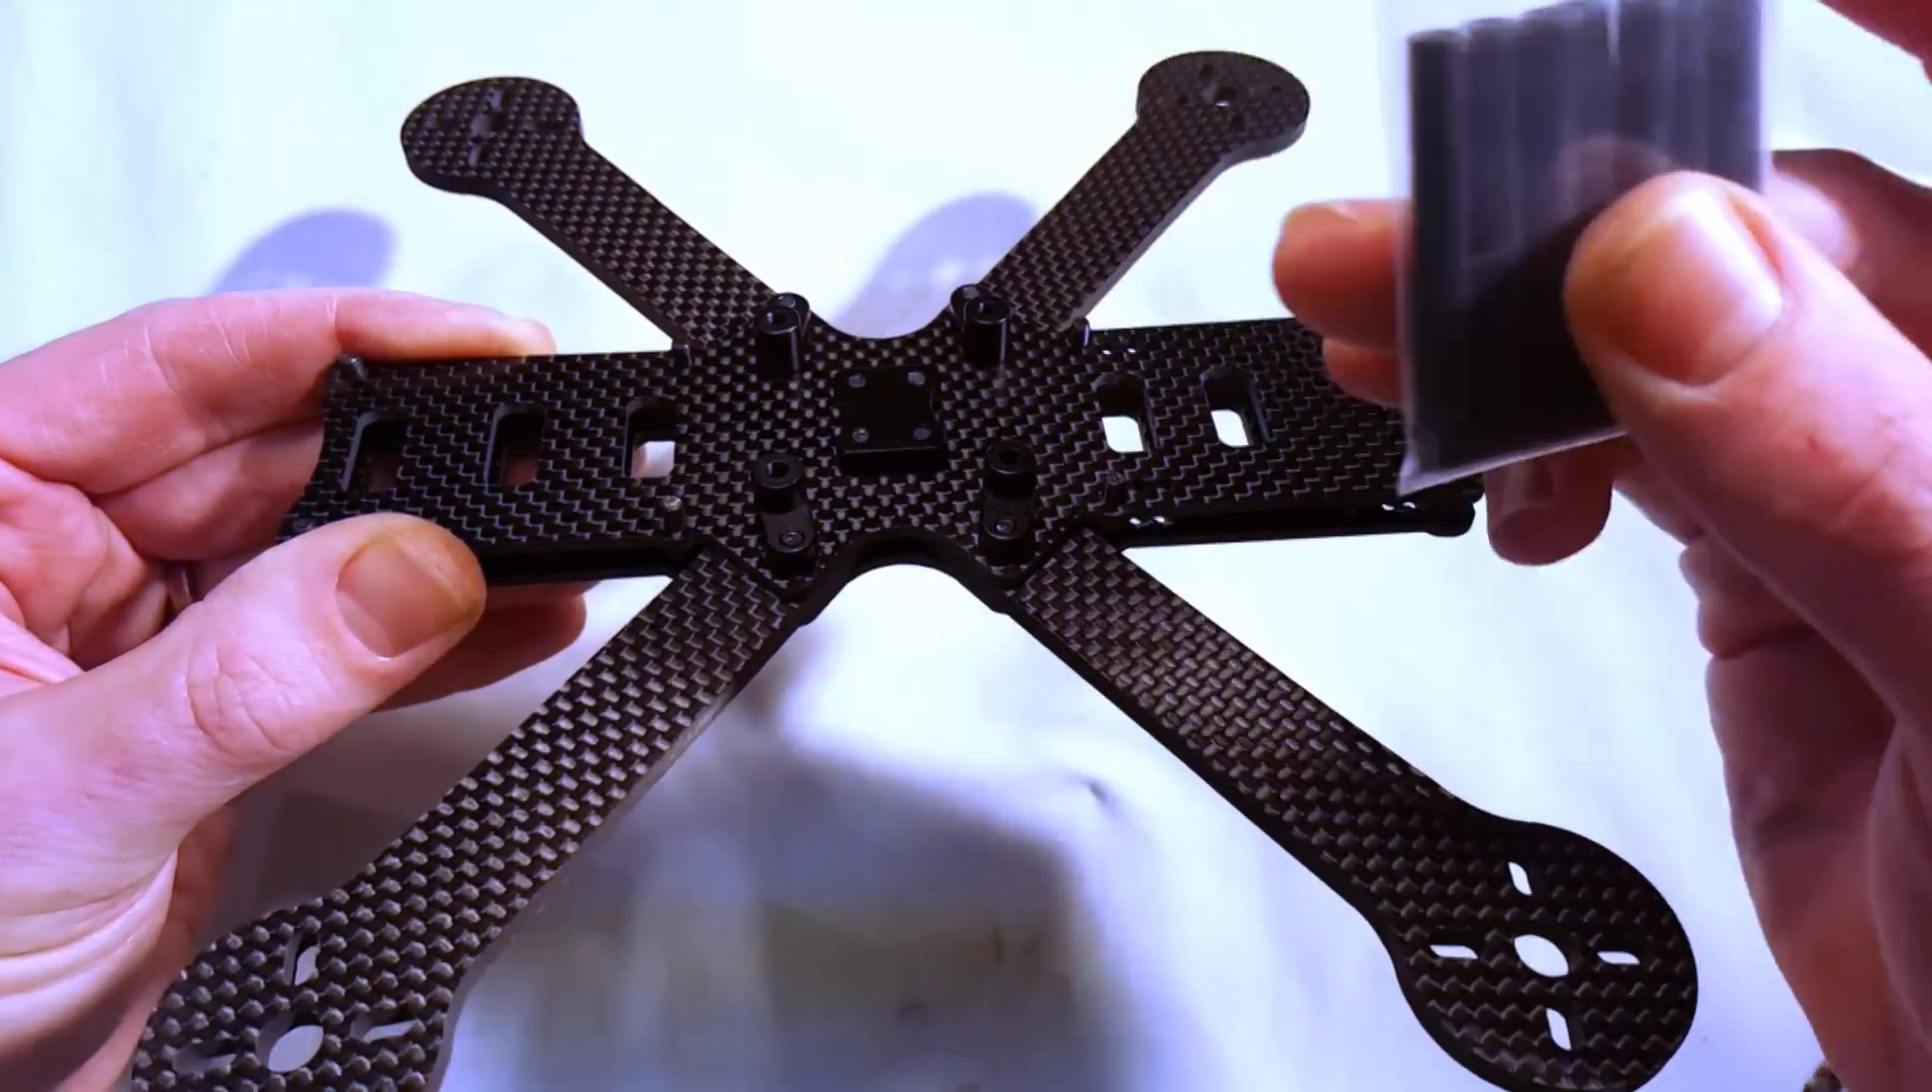Okay so i've got all four of those standoffs put on got that middle piece screwed in and that pretty much completes the bottom half of the build.